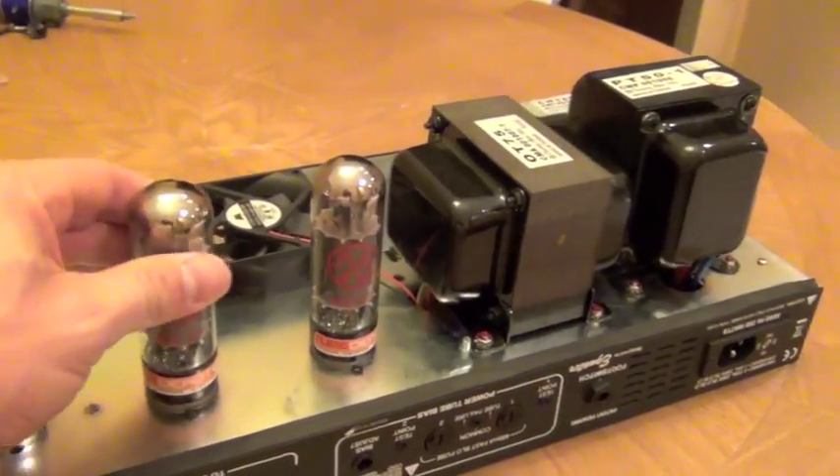And after a few choice words the amp is now removed from the head shell.